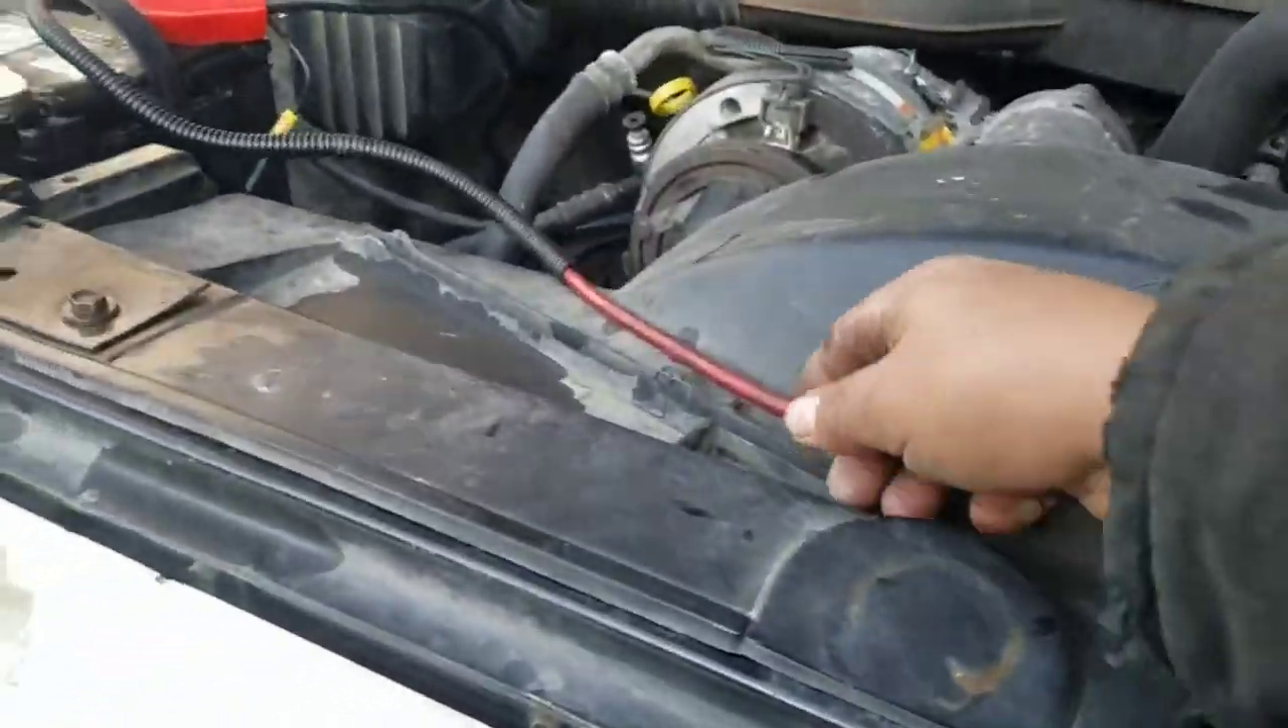I got everything back together except little wire over here.